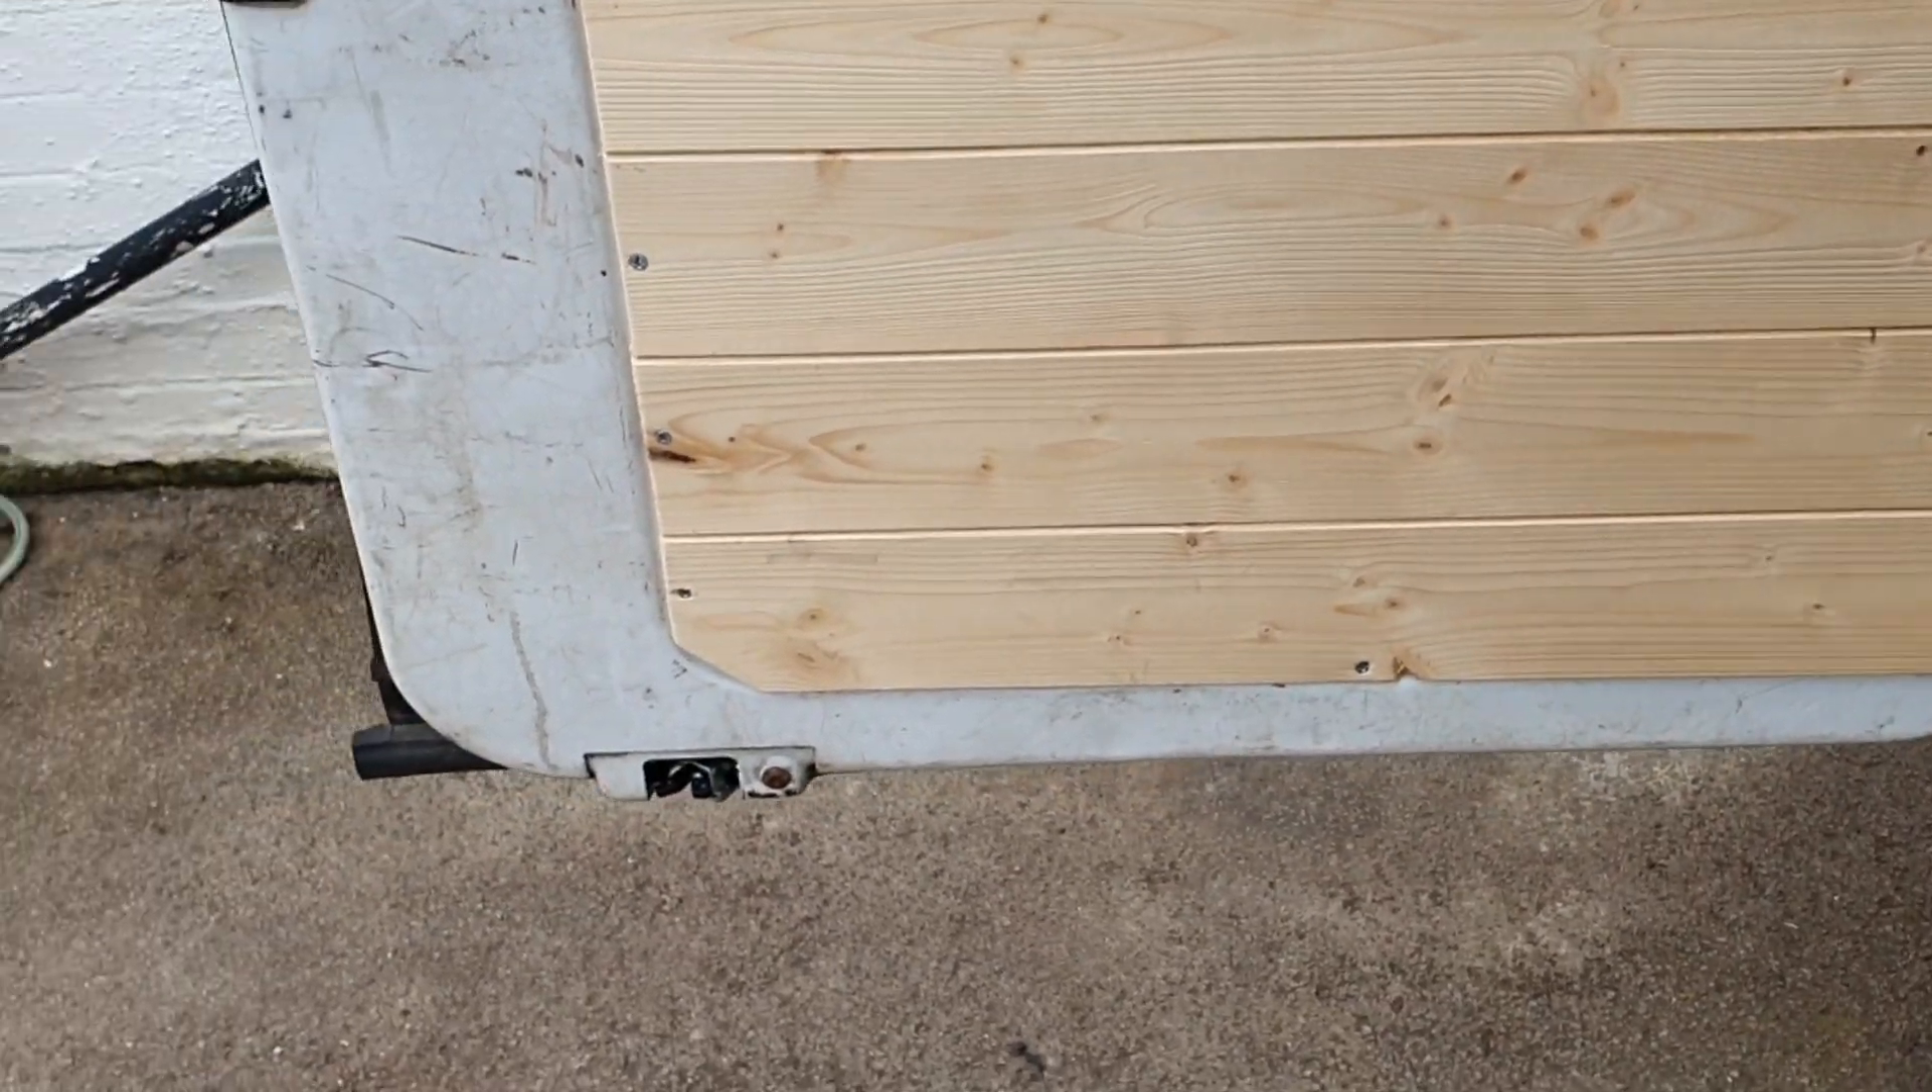Let's put the cladding back on. All back together.